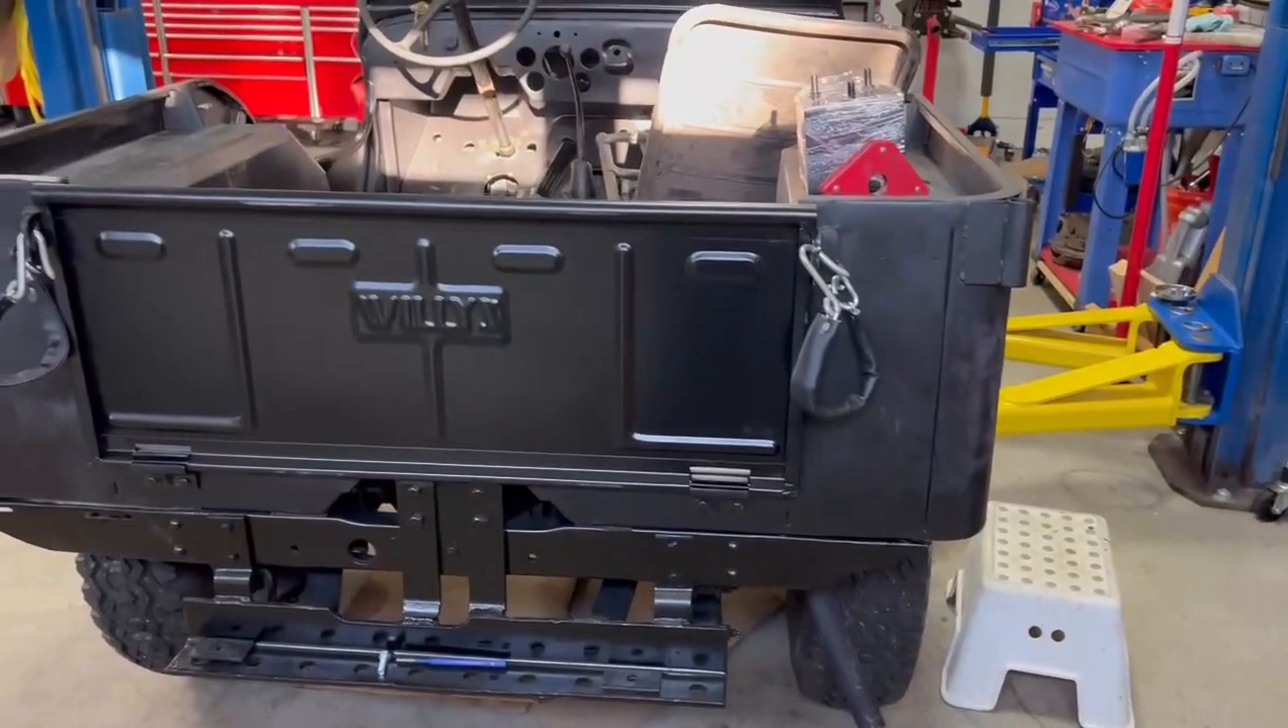Tailgate went right in. Fits actually really nicely.